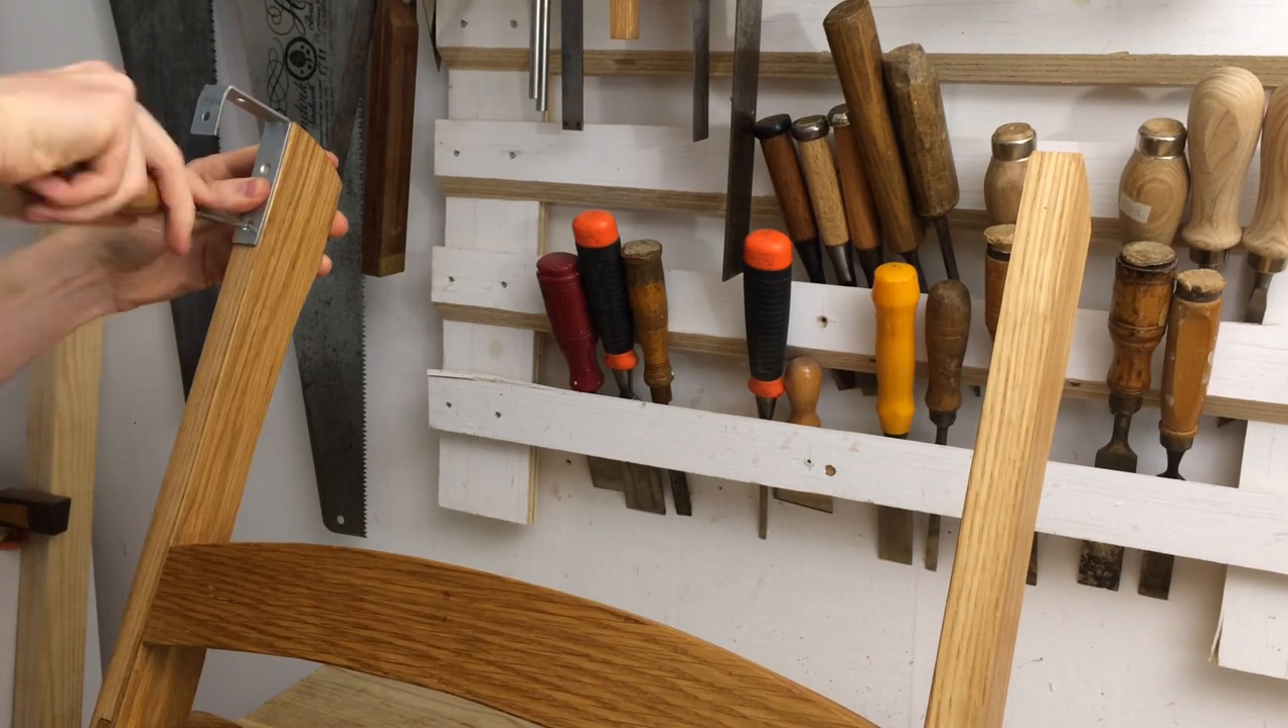Right, the wax is on and the final thing I need to do is attach these hooks so it can hang on to the balcony railing.